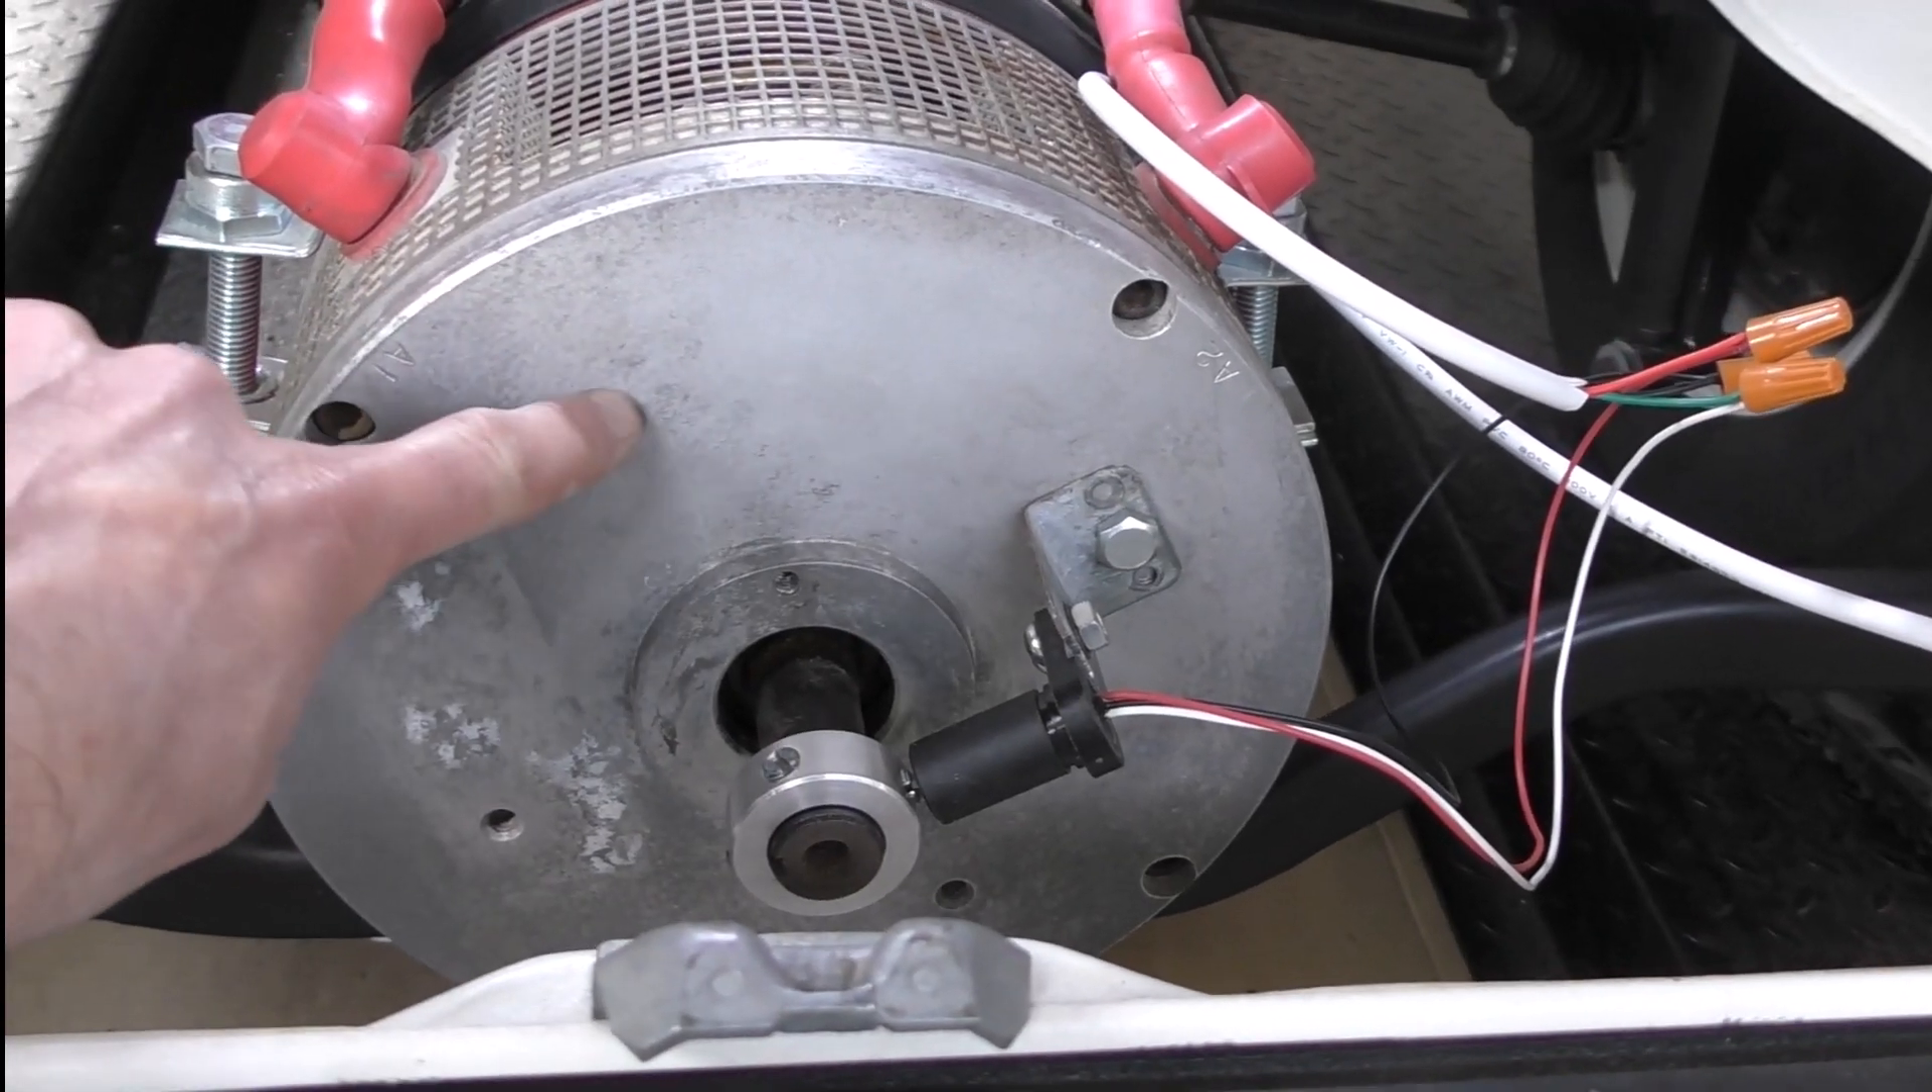I've mounted the sensor here I was able to find this small bracket here that I could mount to one of these threaded inserts on the motor face.